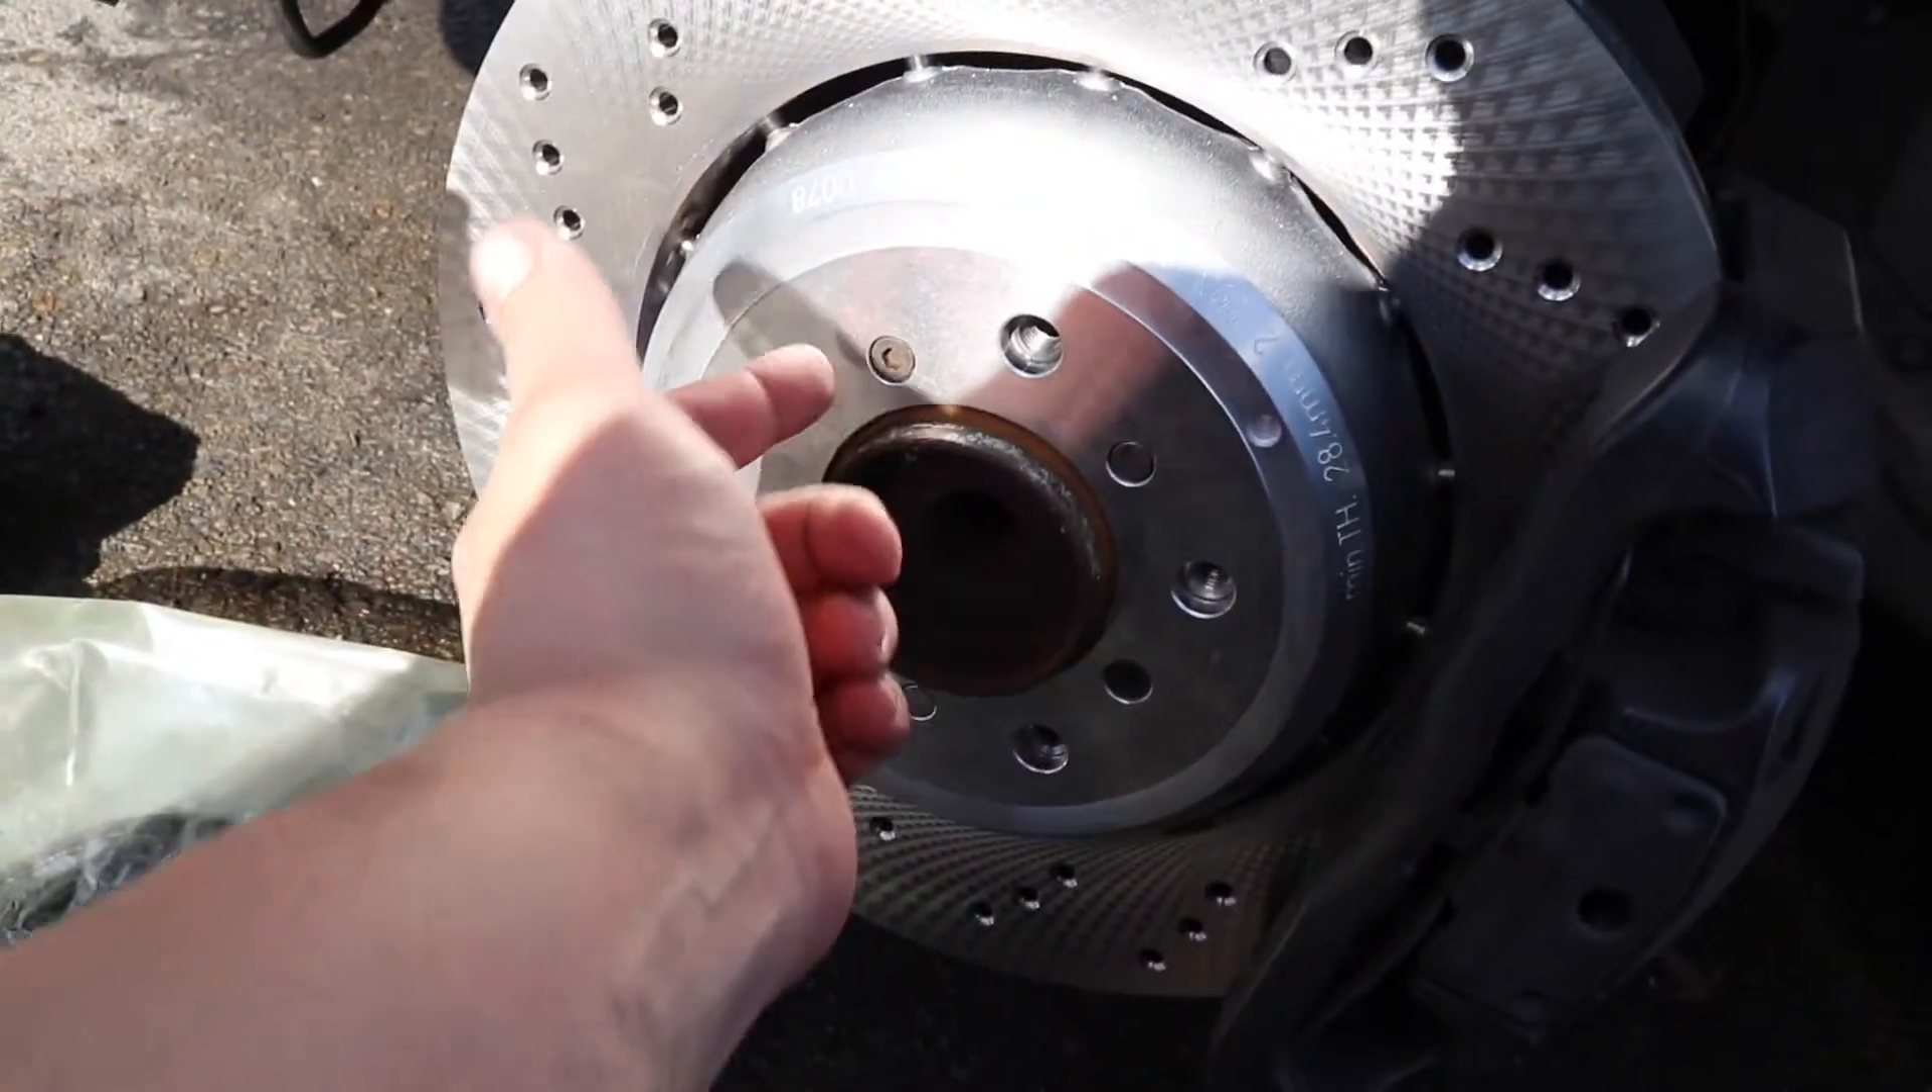And there you go we got the brand new rotor installed we got all the bolts tighten.